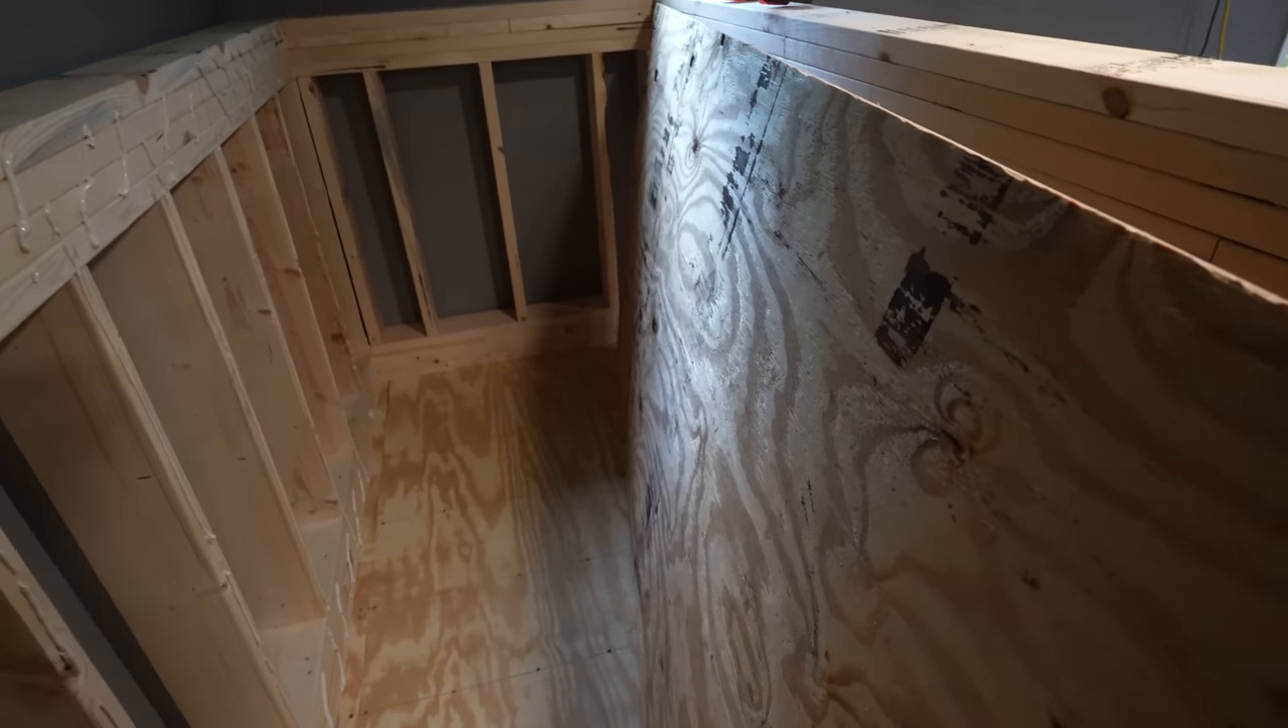So we're on to a major milestone here. We're done with framing and we're going with sheathing.